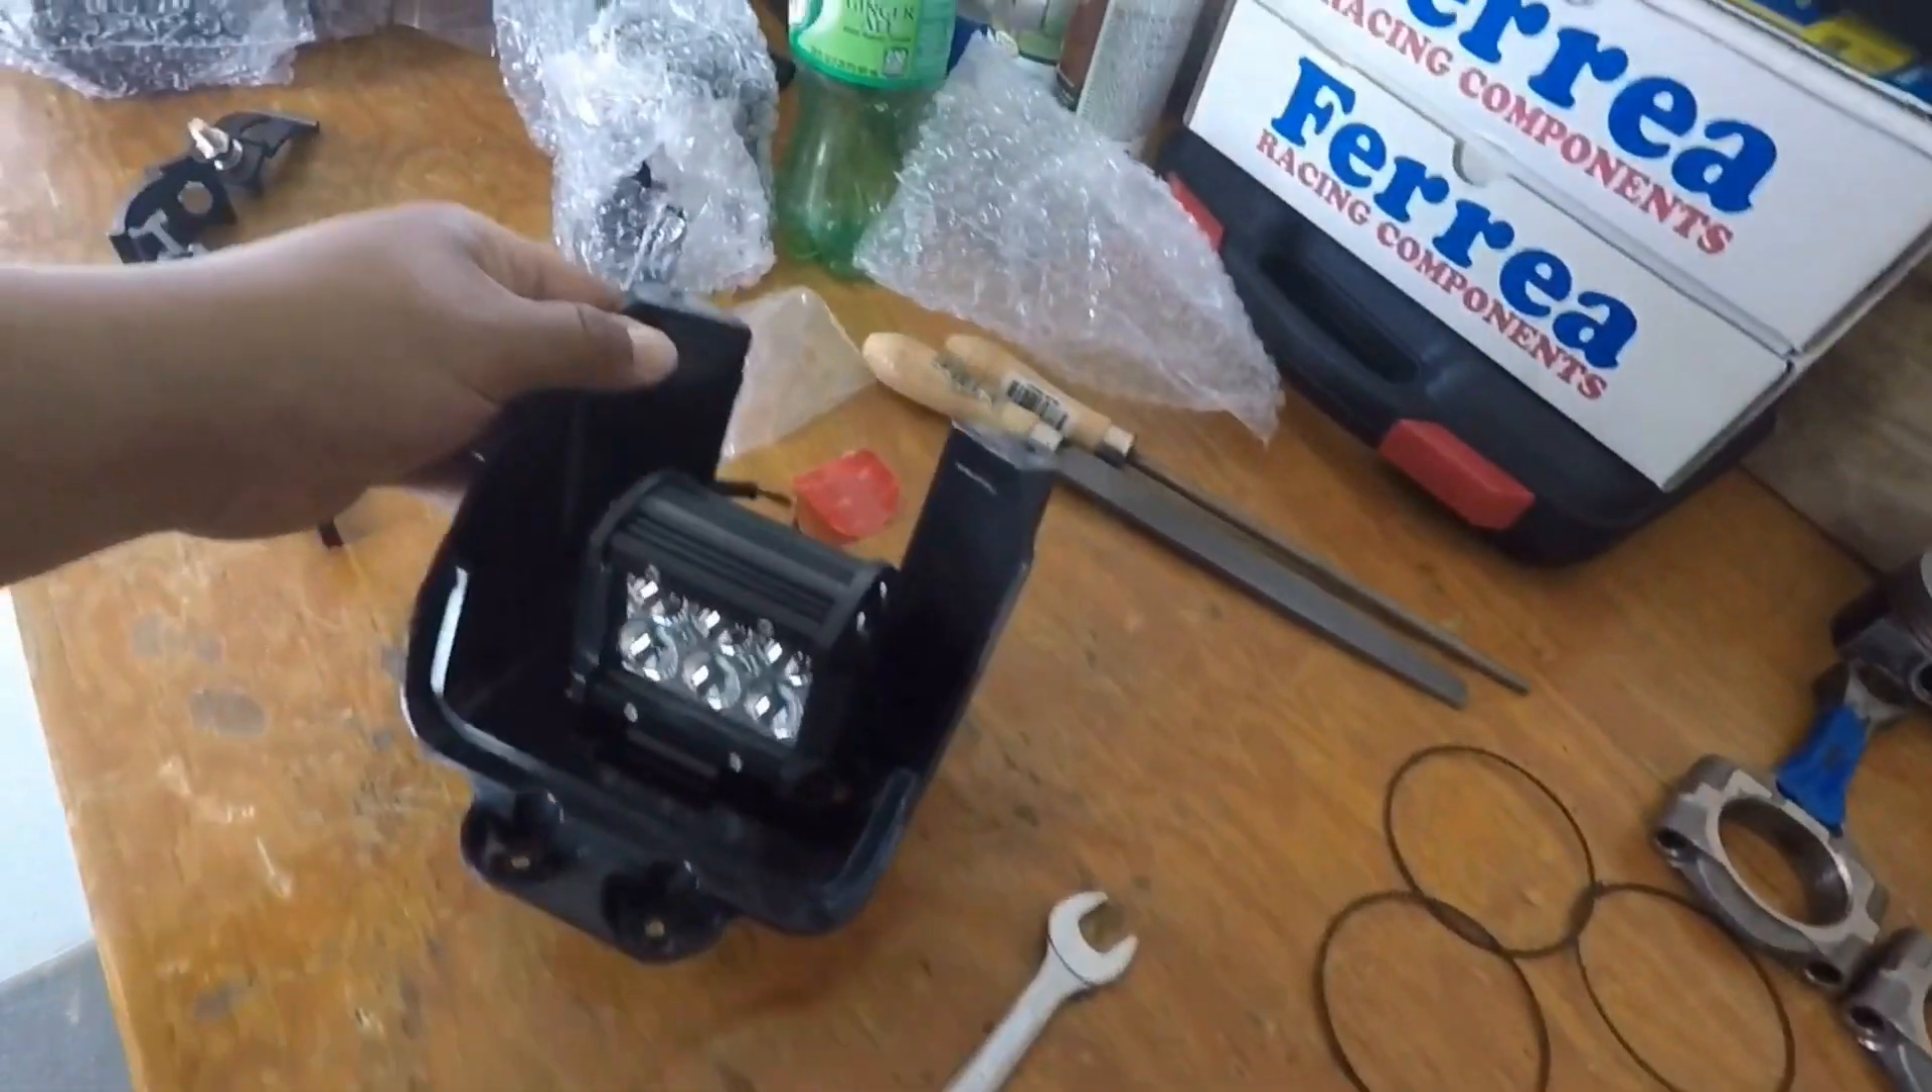So that led fits just right in that housing.